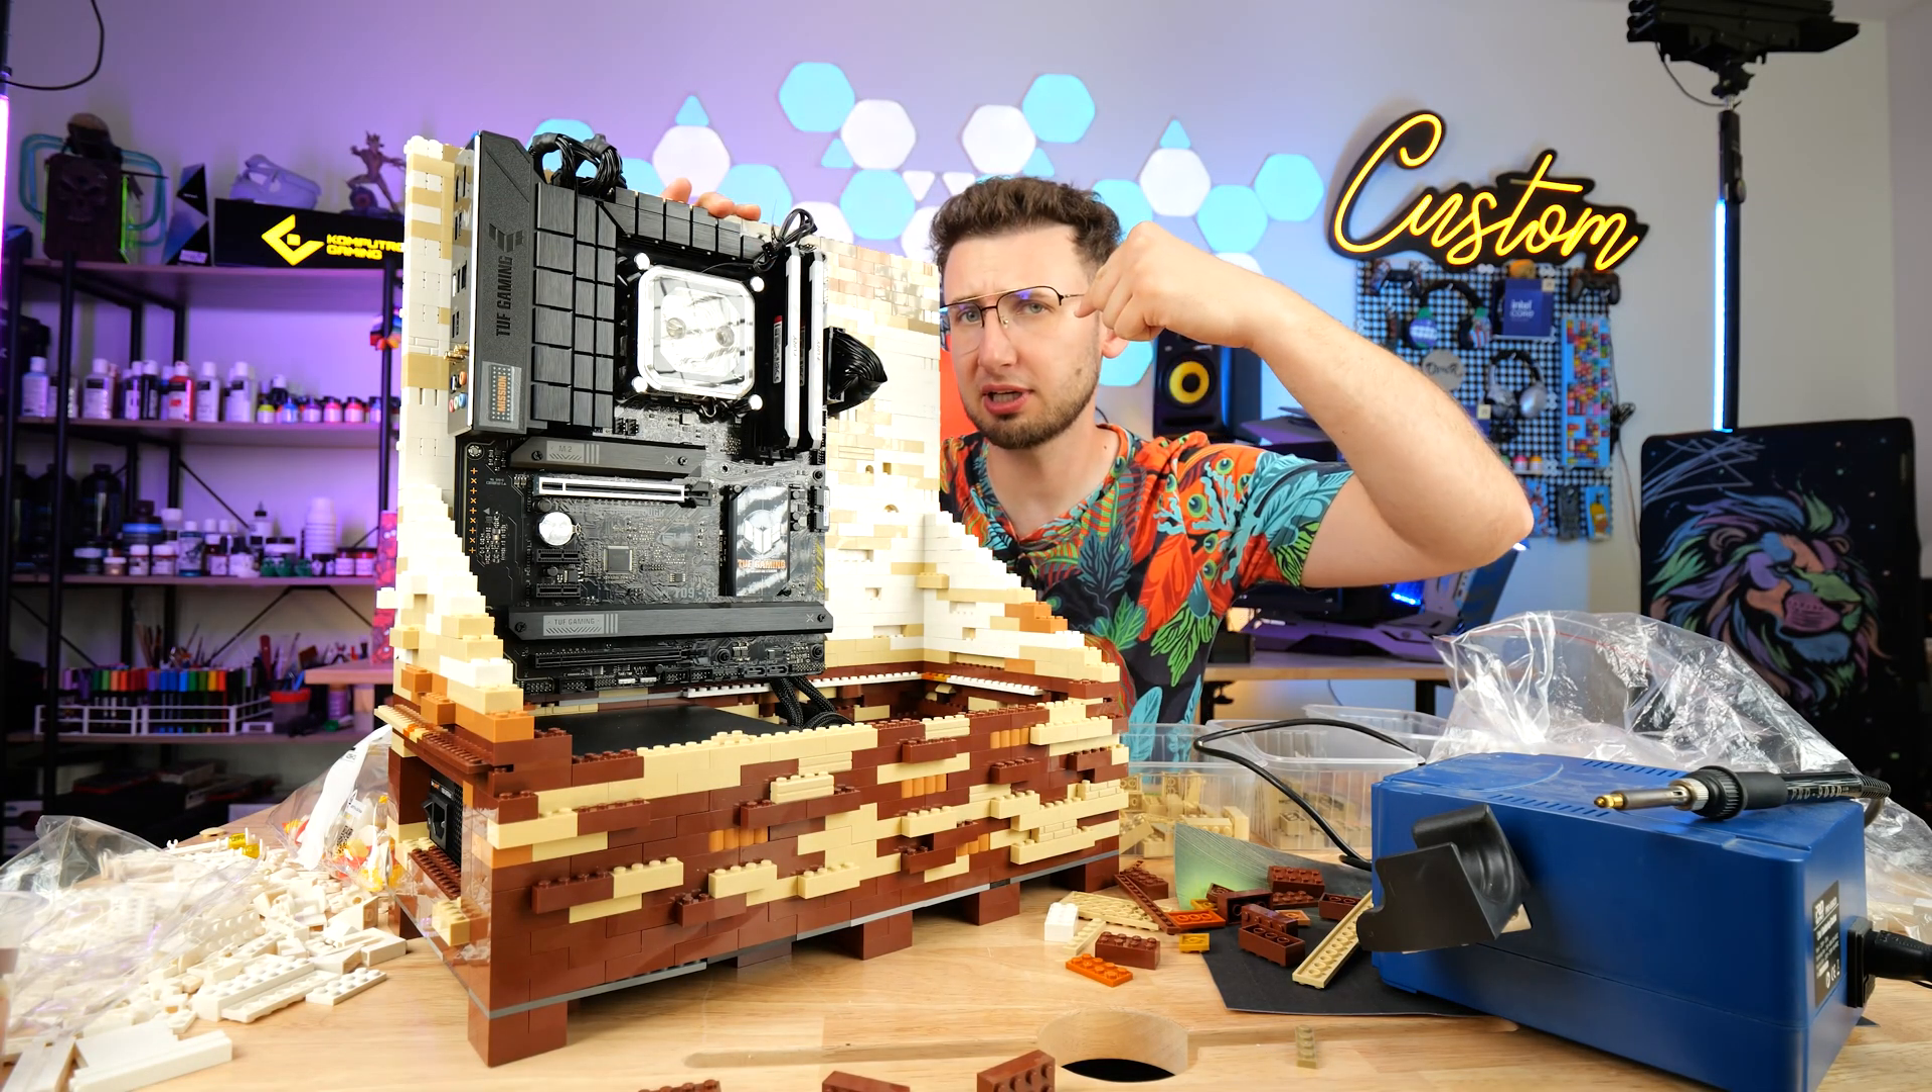Udało się, płyta główna jest na swoim miejscu i powiem Wam, że mimo wszystko, kurczę jestem bardzo mile zaskoczony z stabilnej konstrukcji.